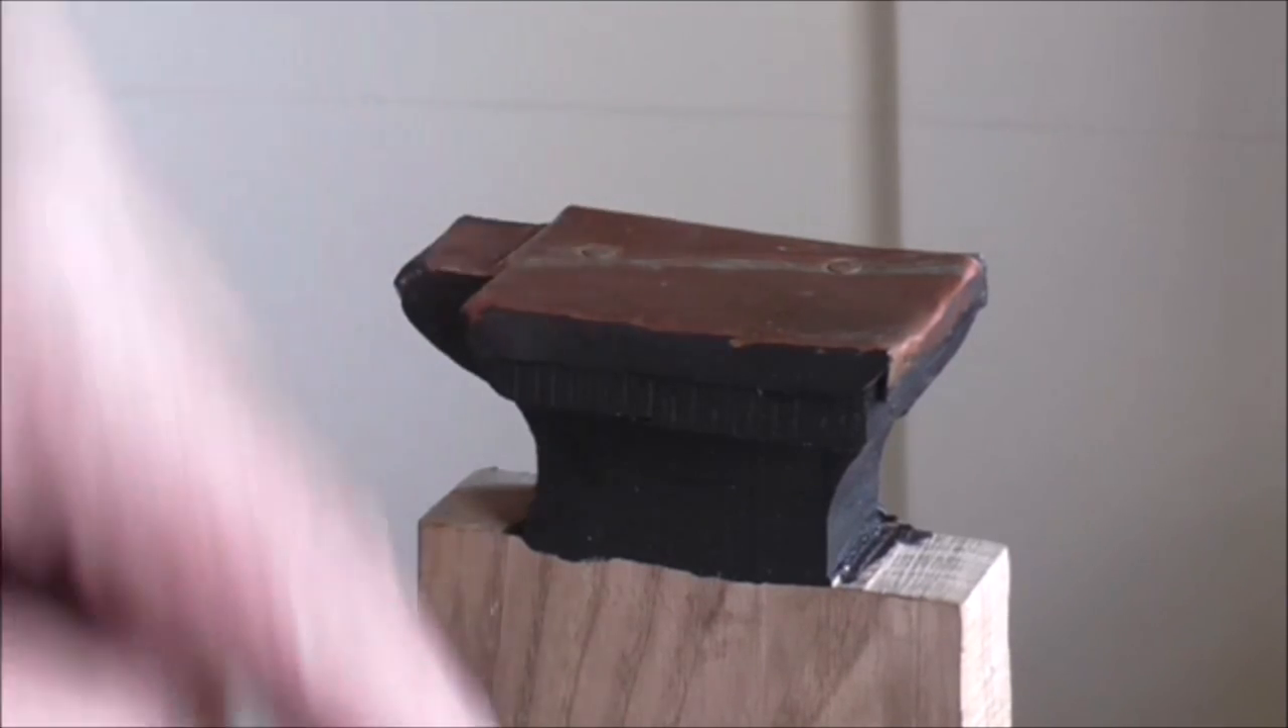I've just put this little copper plate around the top.